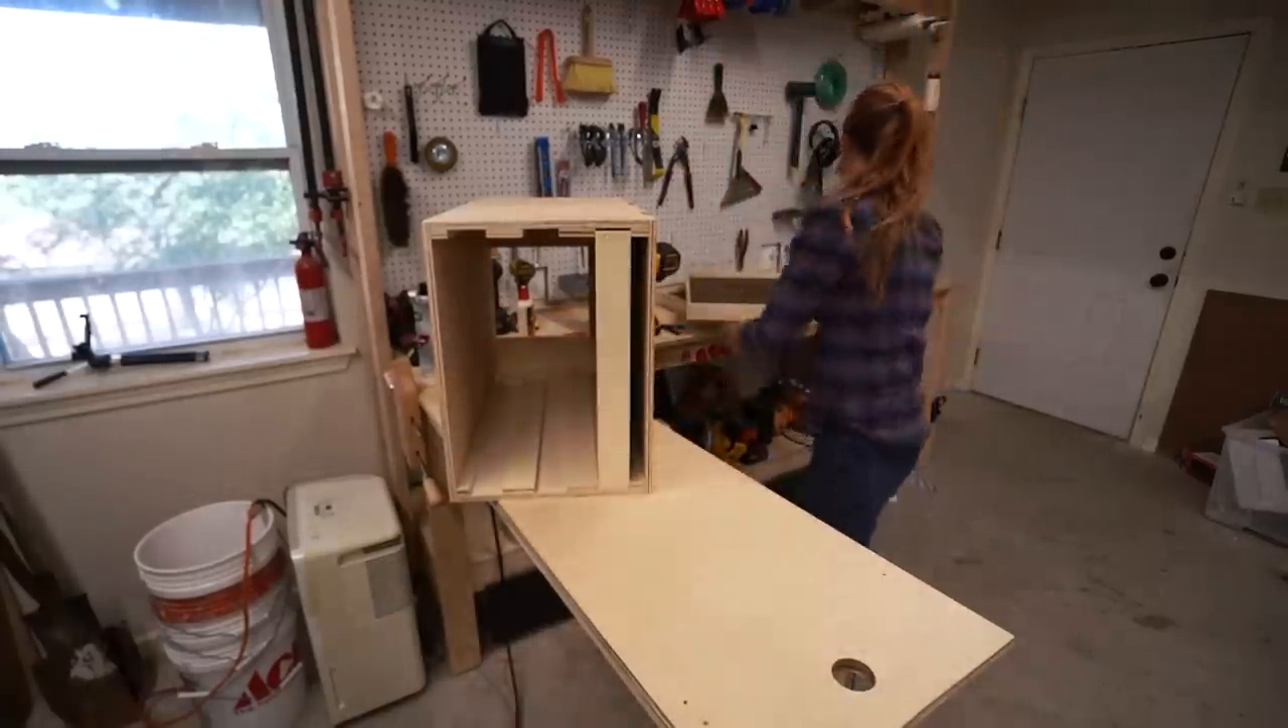Okay once the second side is attached now I have a box and that's the way it's supposed to look.